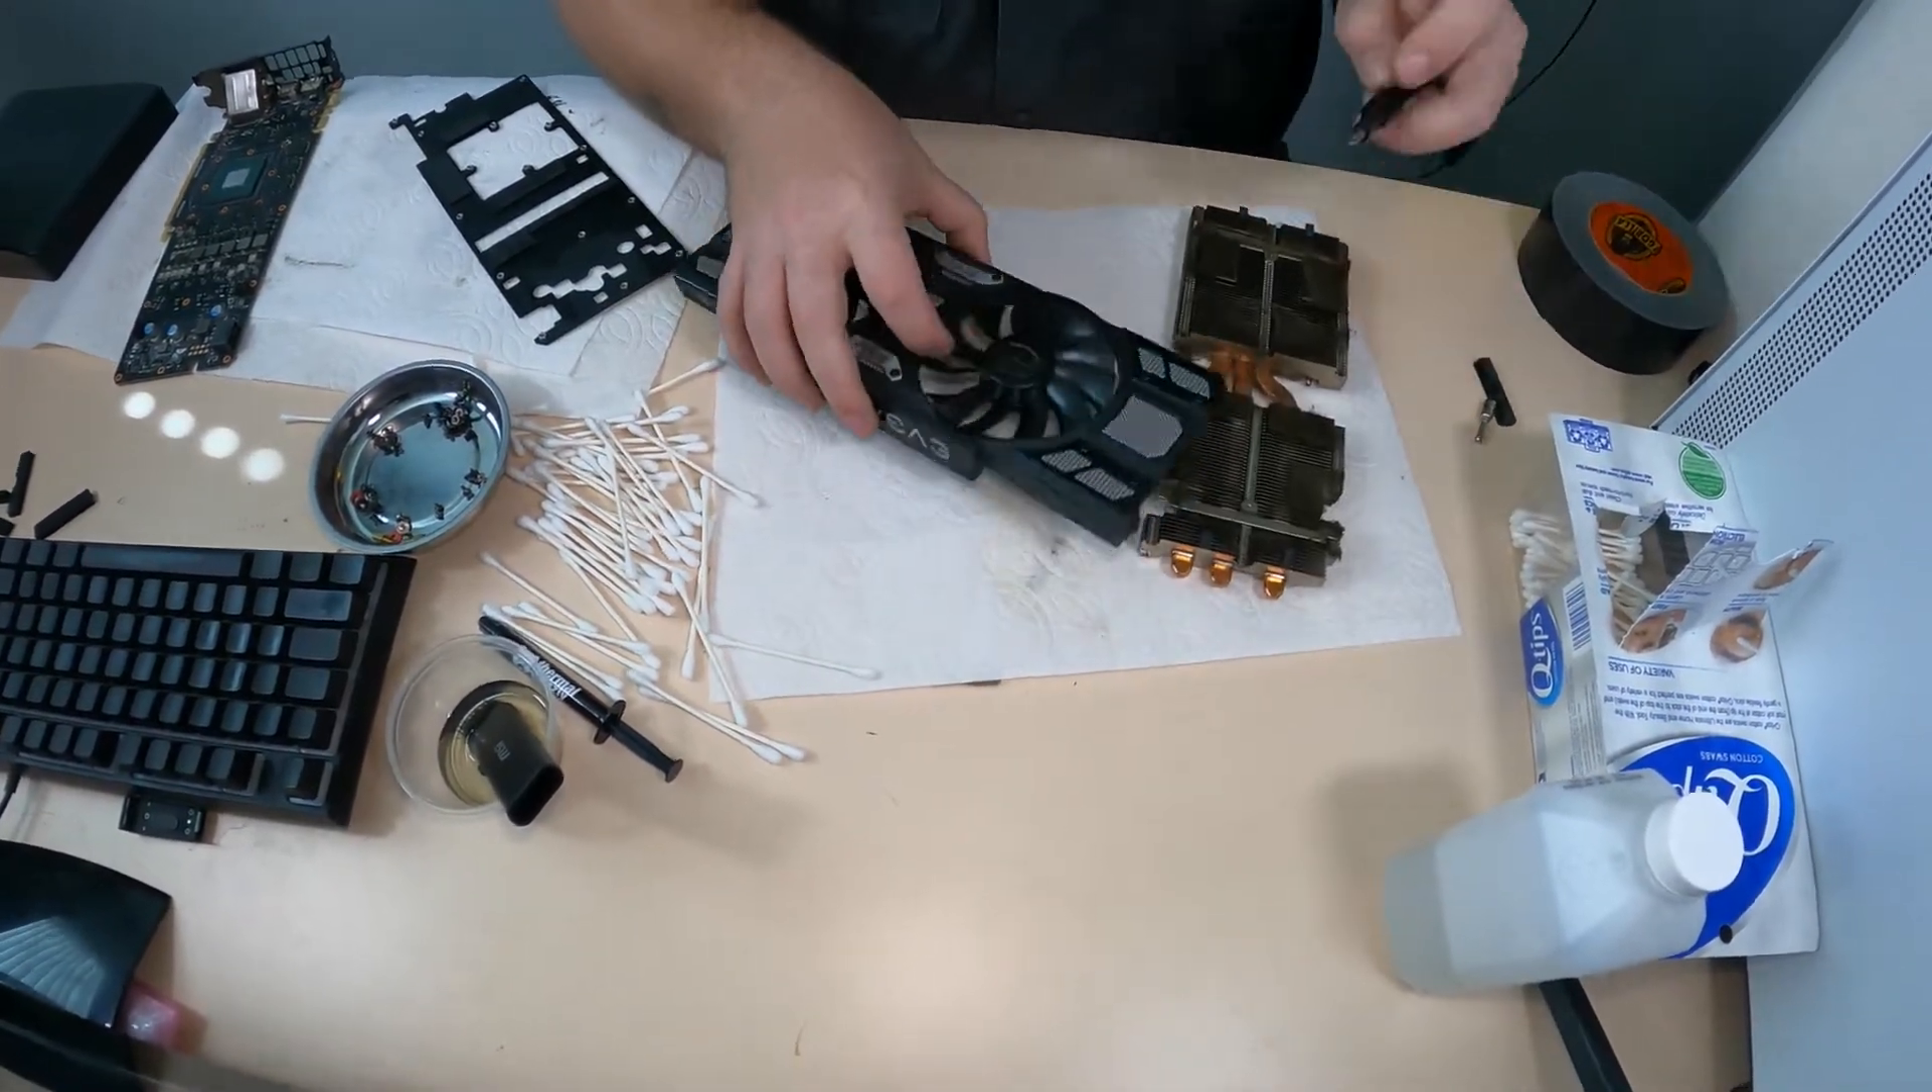So we still need to disassemble the fan blades because the one bolt just separates it from the cooler.